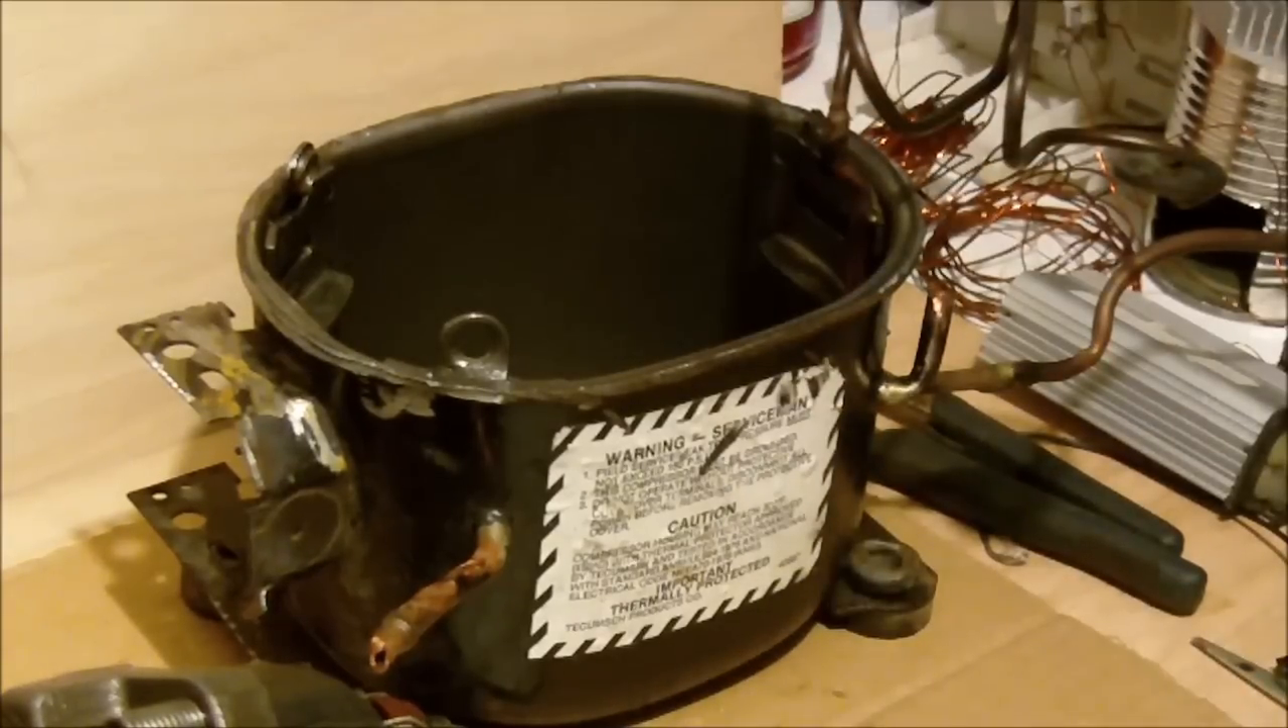Now I've just taken the compressor out of the actual housing.